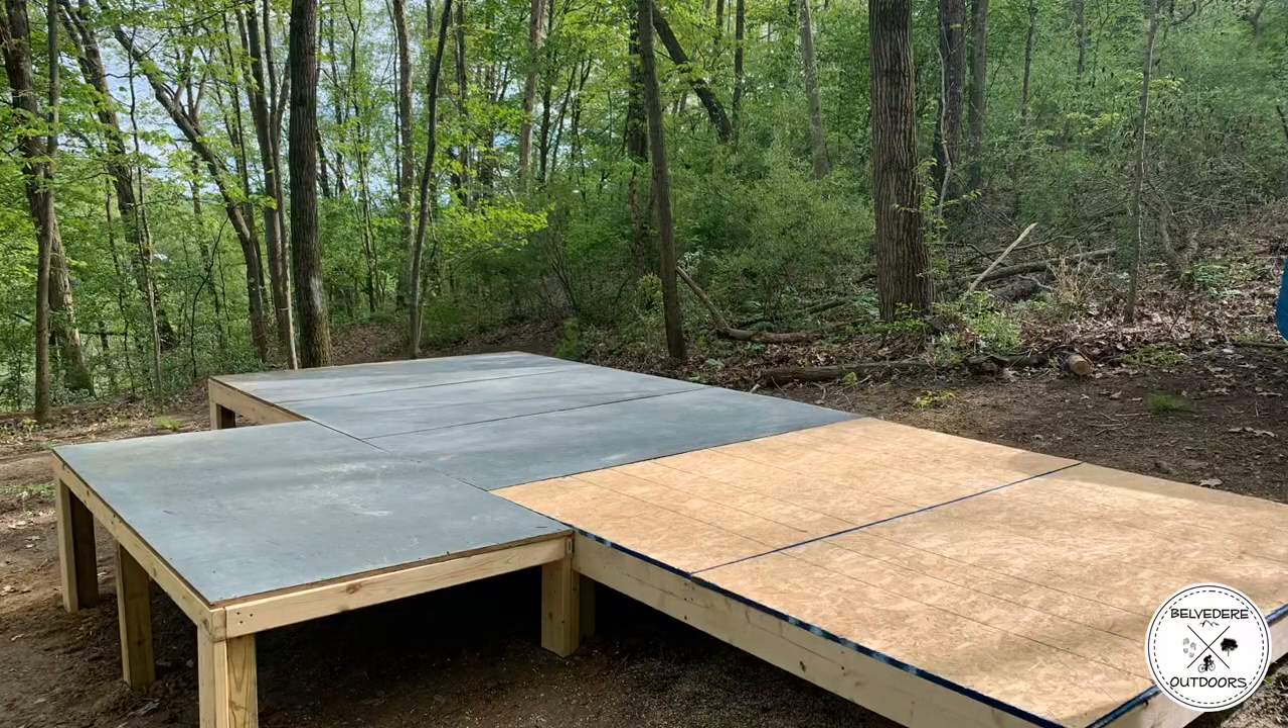We've got our framed out flooring down and we are ready to place the tent.